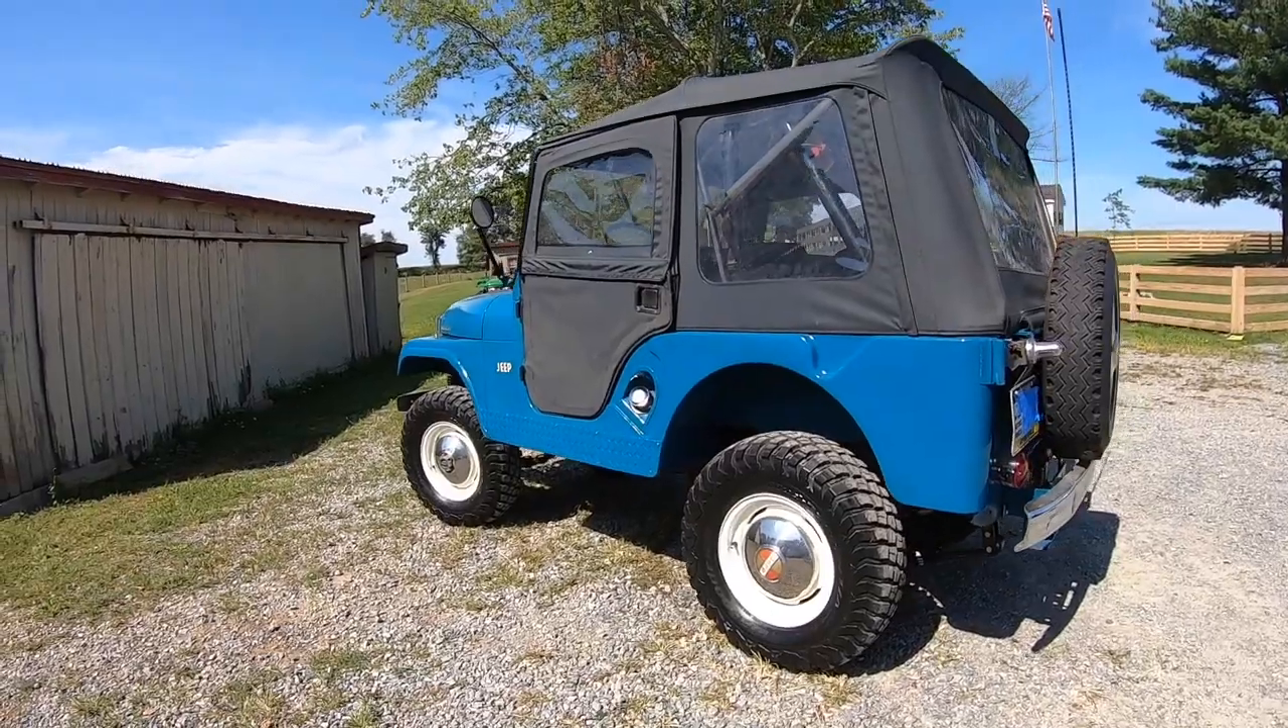So there you have it, there's the install of my used Bestop super top on my 1965 CJ5, on in time for winter and for fall.